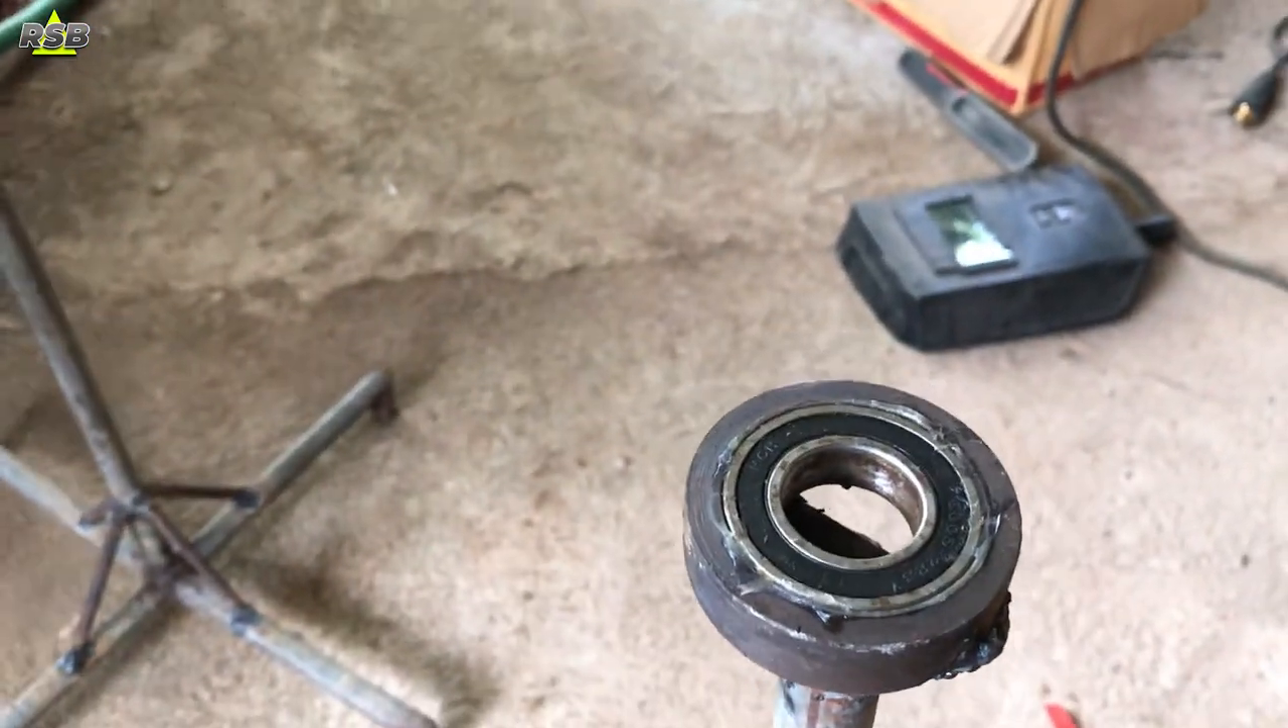So here my bearing is now totally gone inside of the cup as you guys can see.